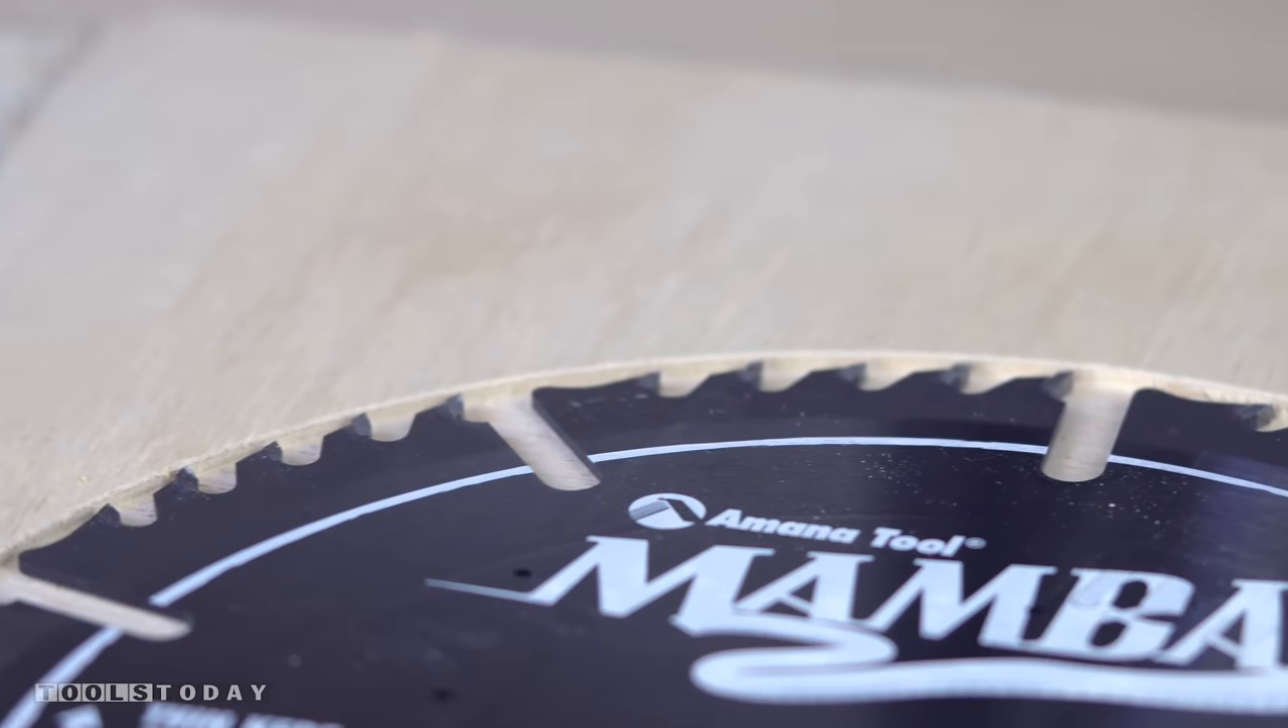I set the depth to be a little bit more than the width of the blade and left the center so that the blade would have somewhere to rest like this. As you can tell it's flush, the teeth are protected.